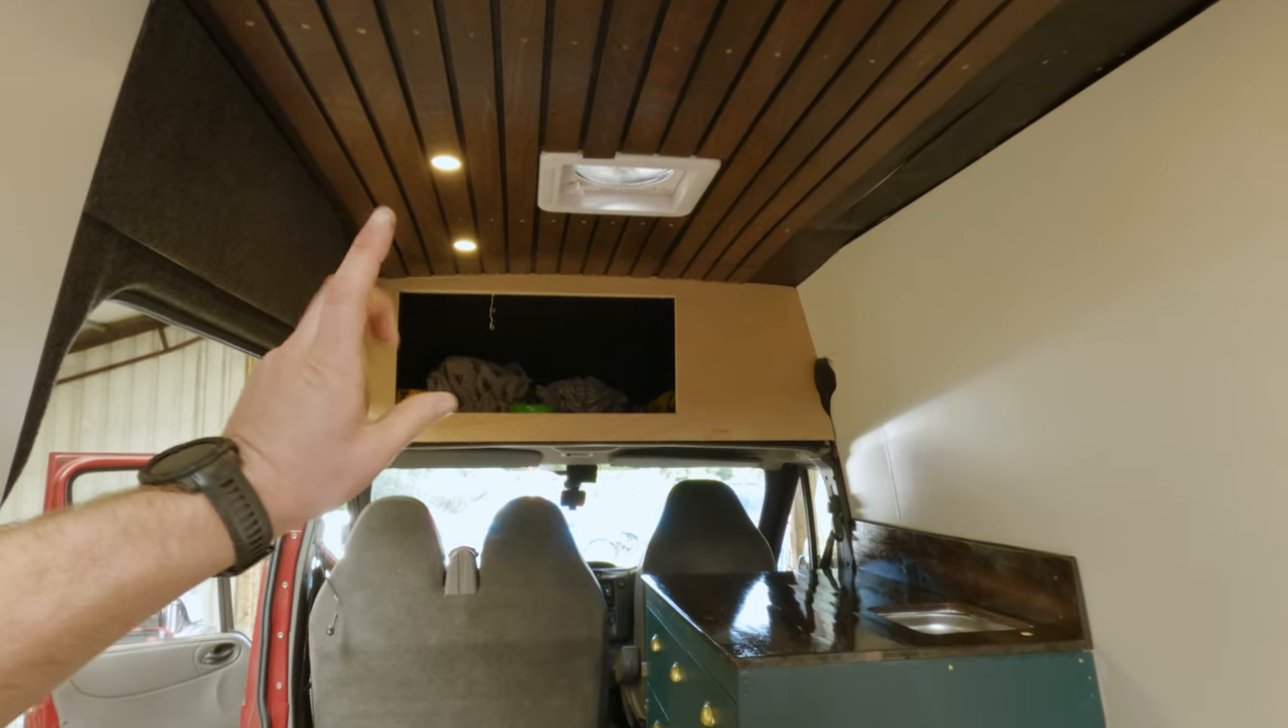We made the frame for the overhead shelf.